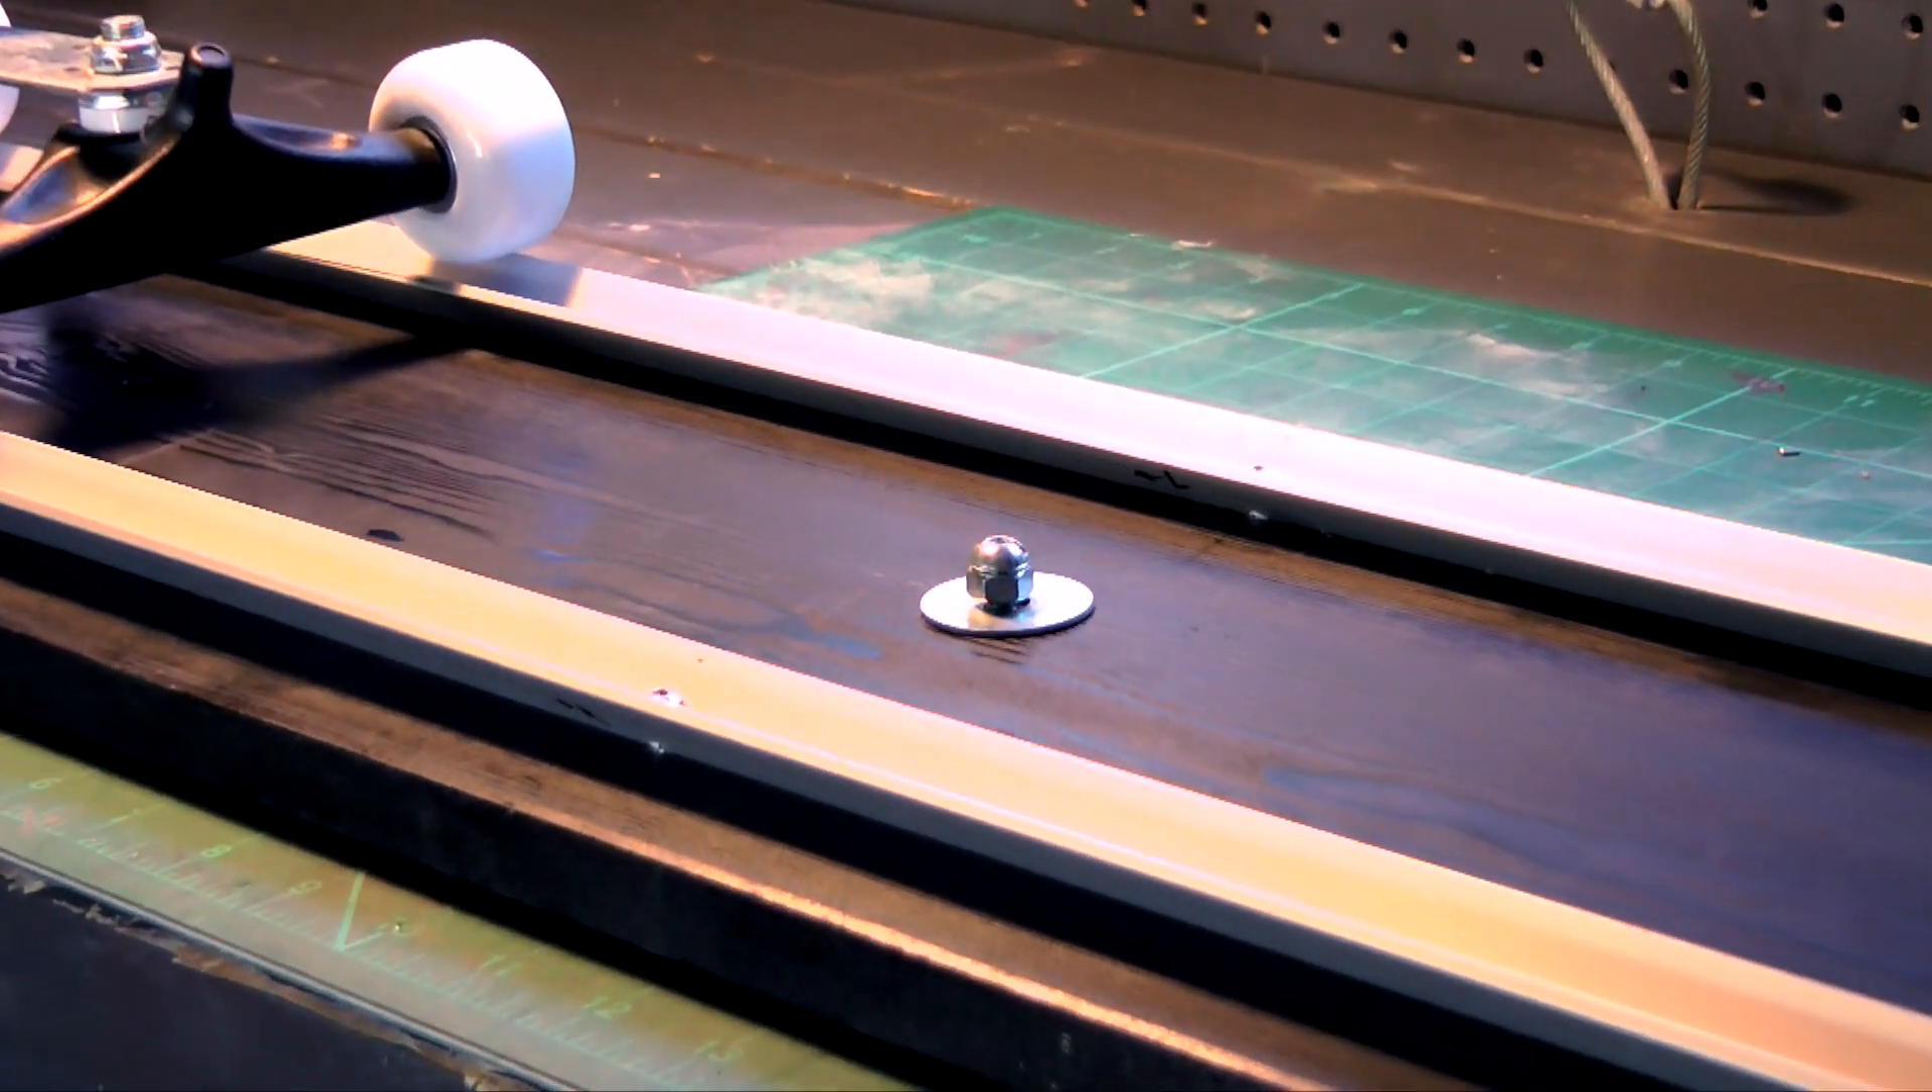Next, I added a quarter inch bolt to the center of the base with a washer so it could be mounted to various platforms.